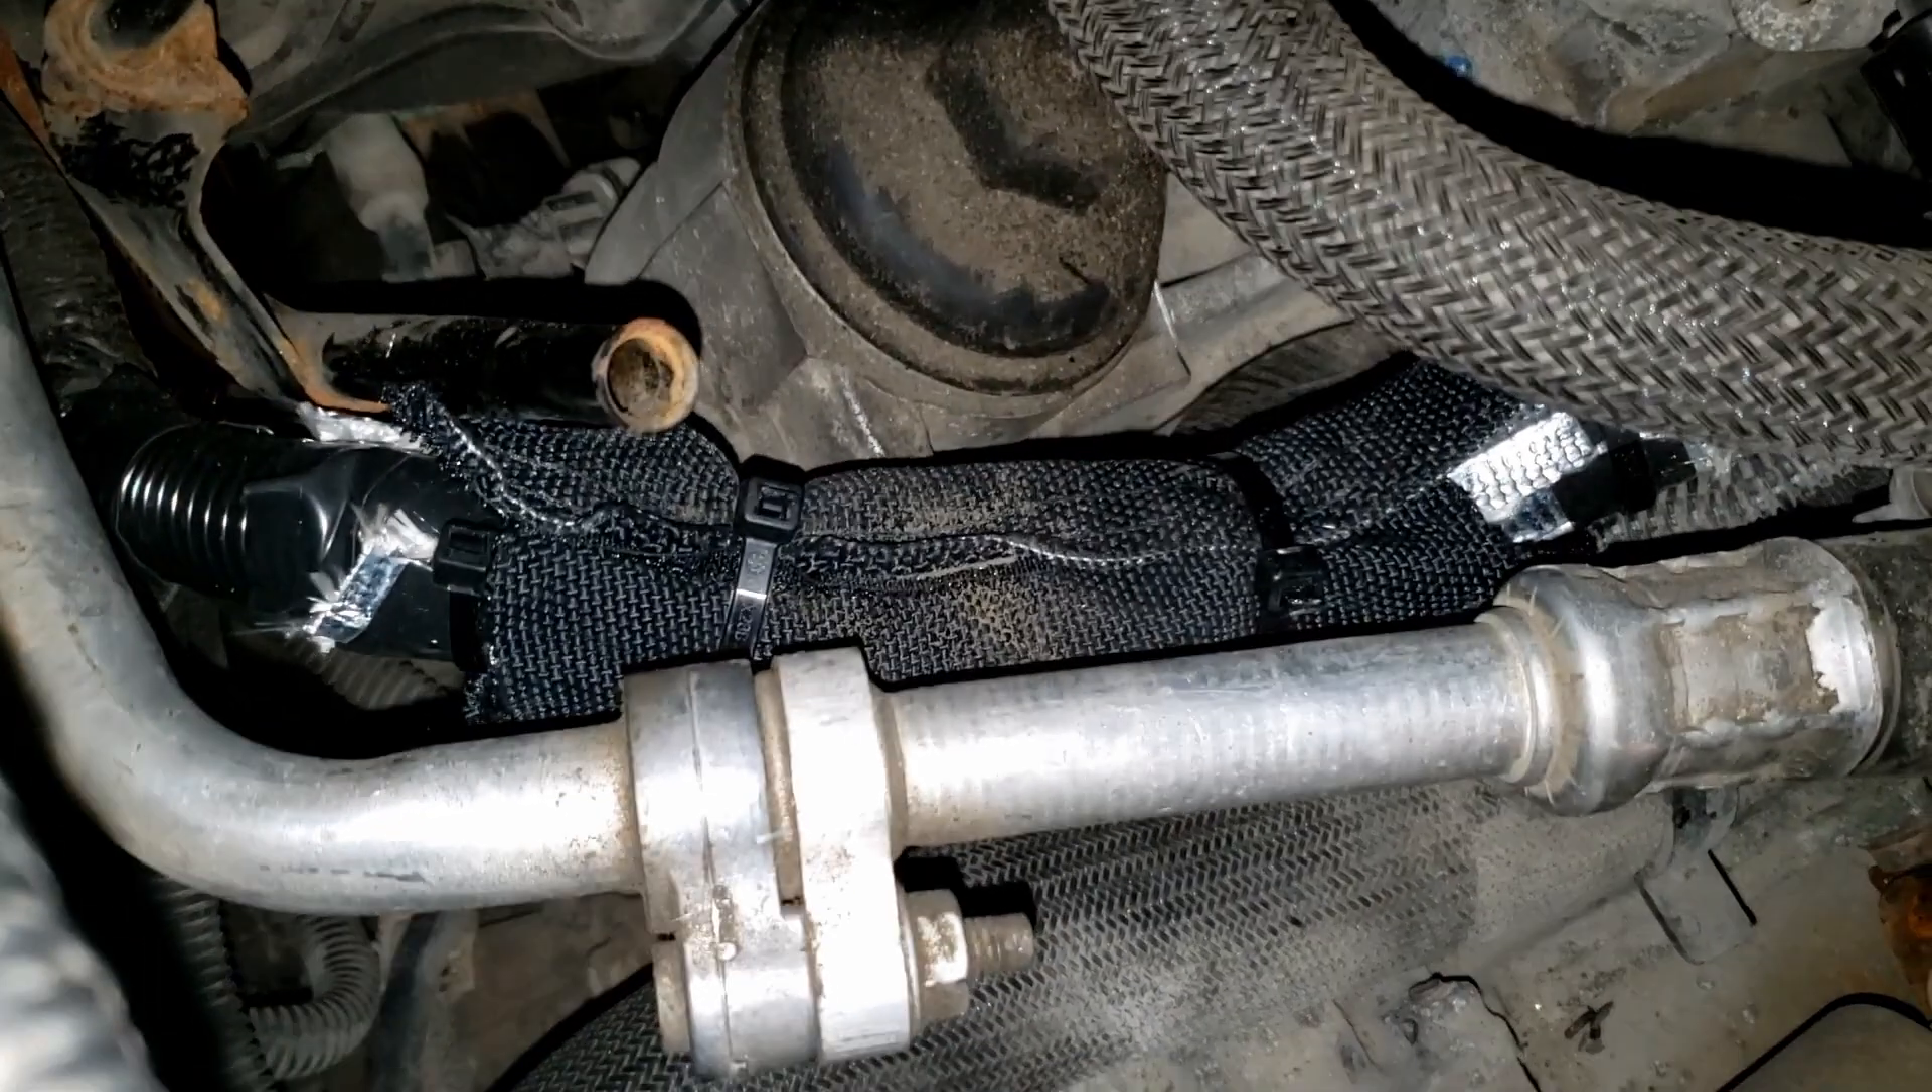Okay, I have the wiring harness bundle secured with abrasive abrasion protector and everything seems to be working fine.